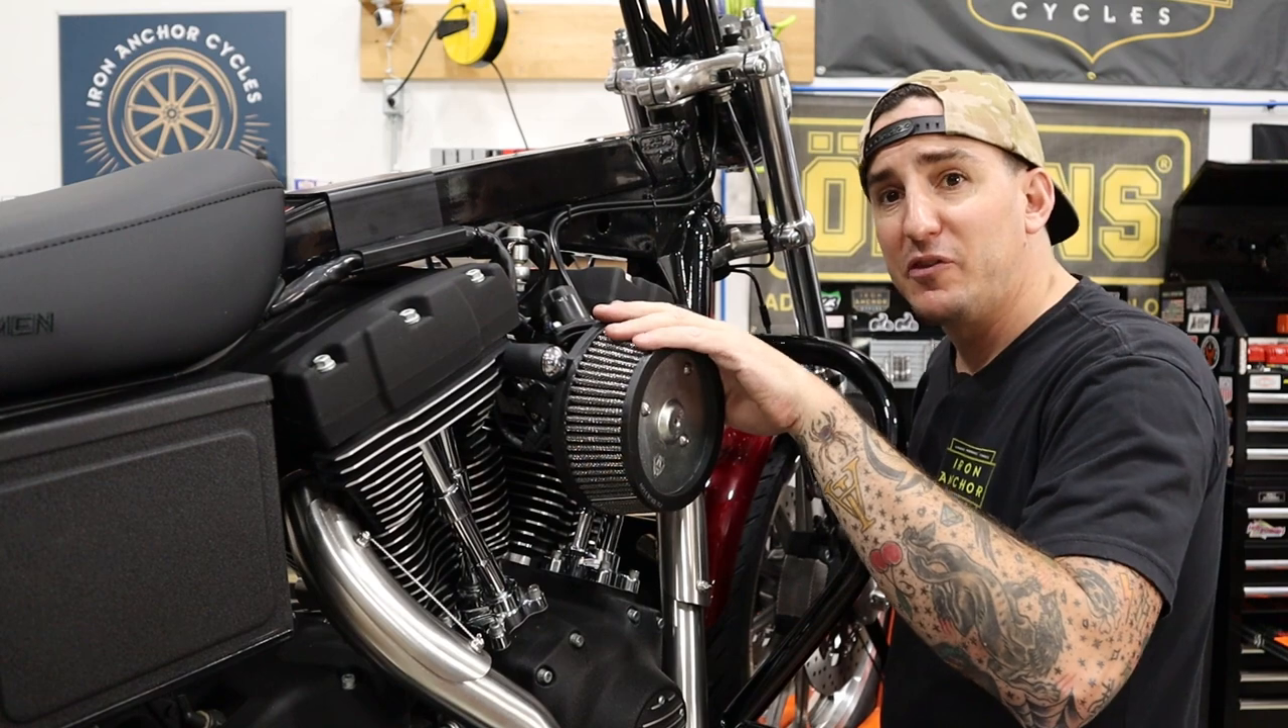And our air cleaner is on.